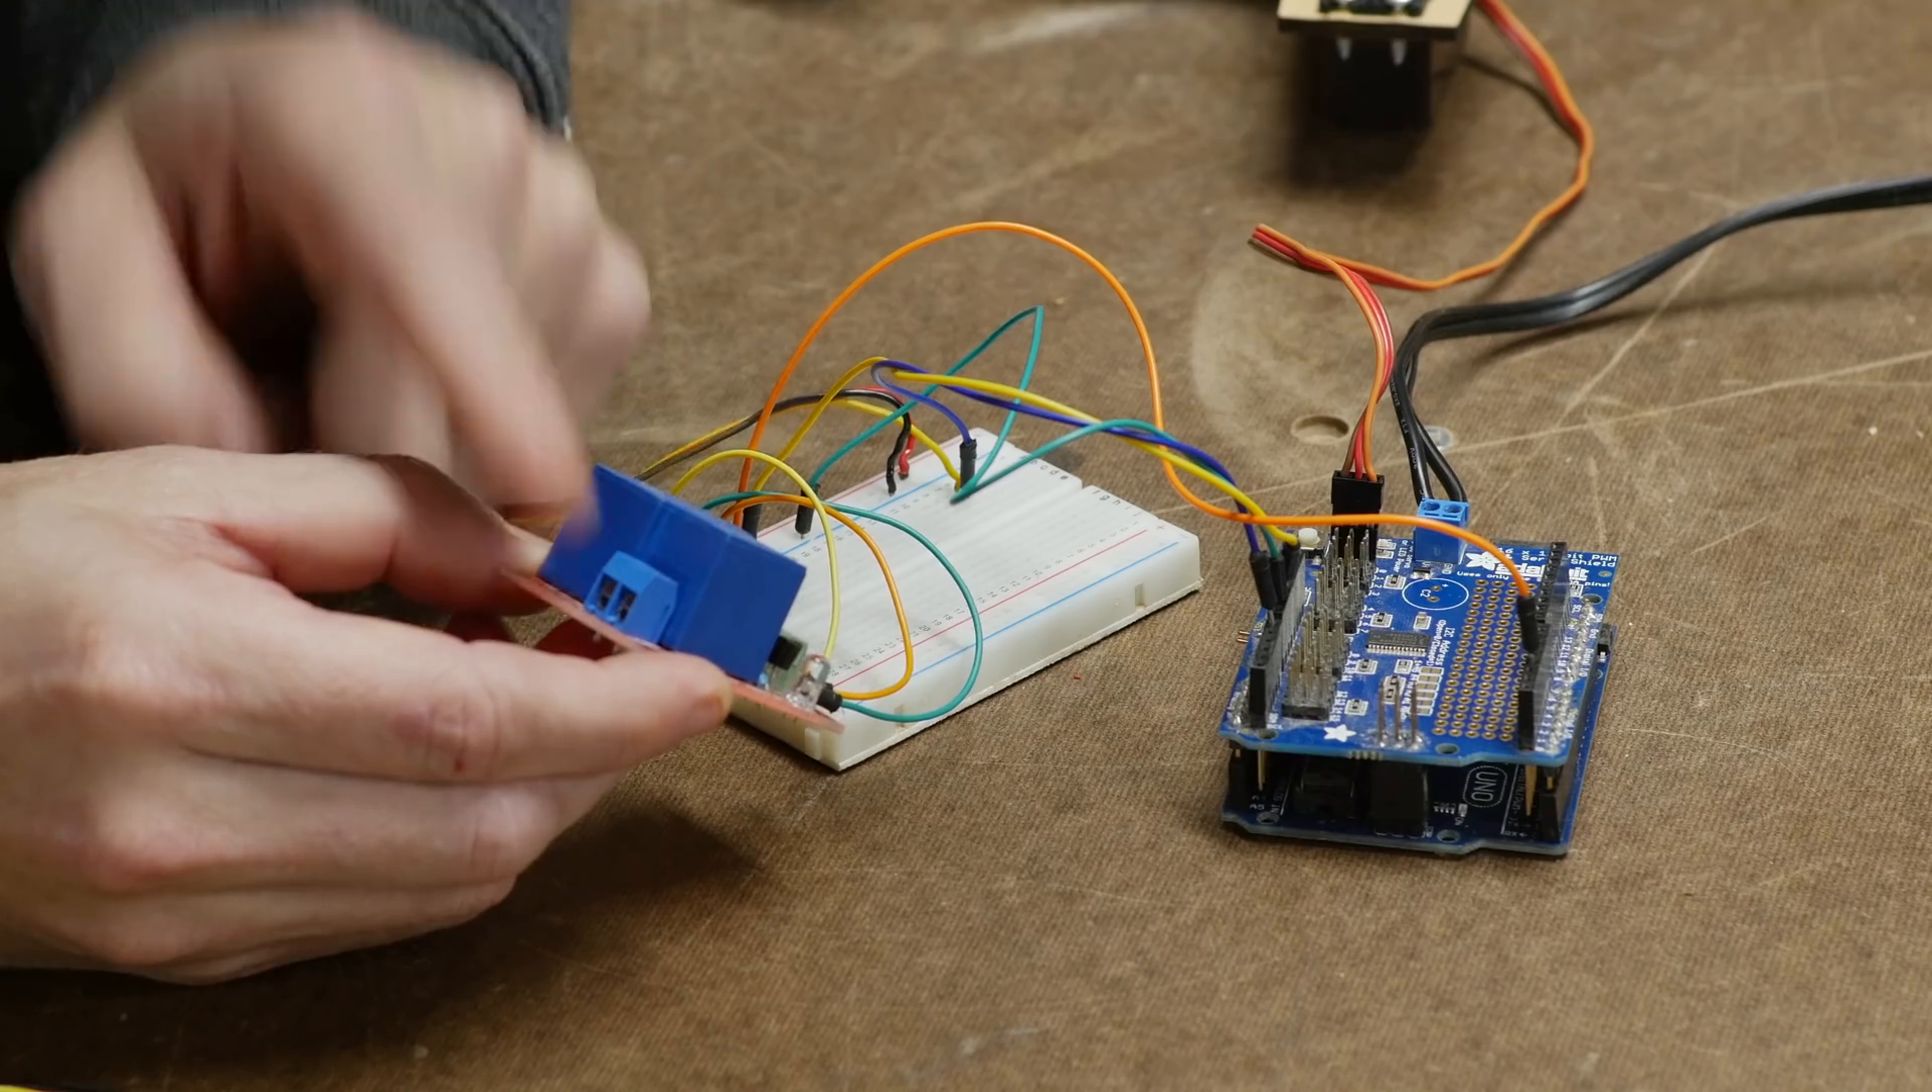I've got everything plugged into a breadboard here for prototyping, but eventually all of these wires will go onto the shield.